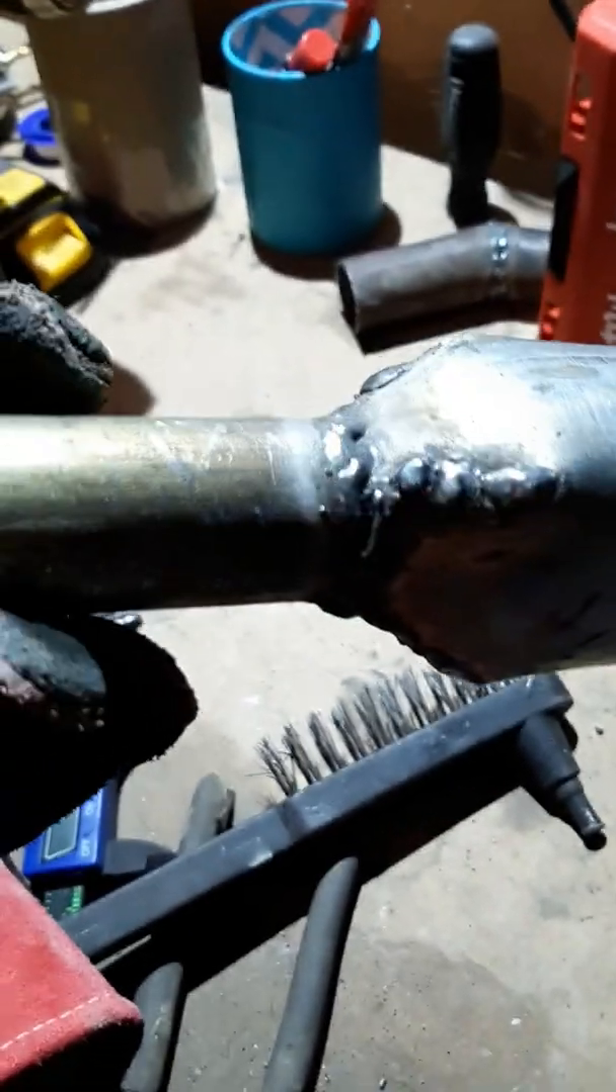I welded the one inch pipe onto the combustion chamber cone.